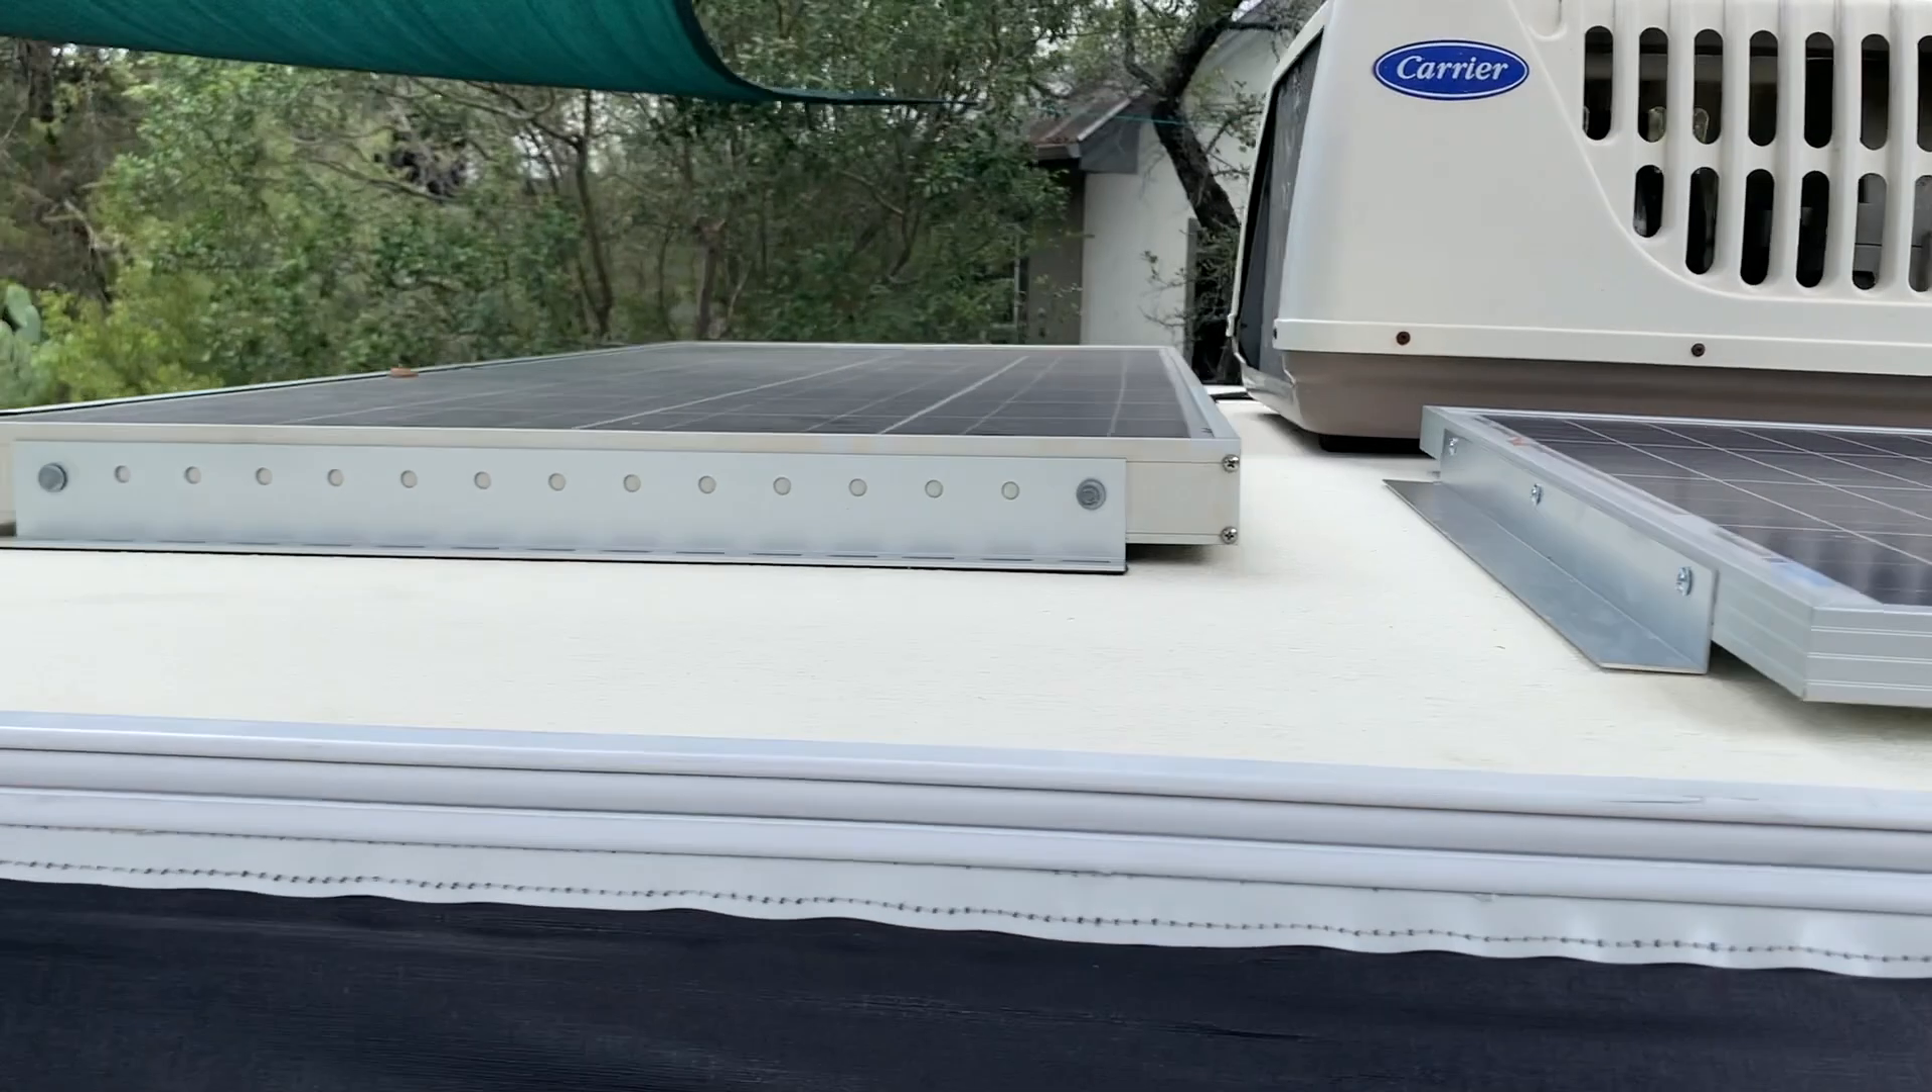Okay, so I've placed these two 50-watt panels on the top of the camper.